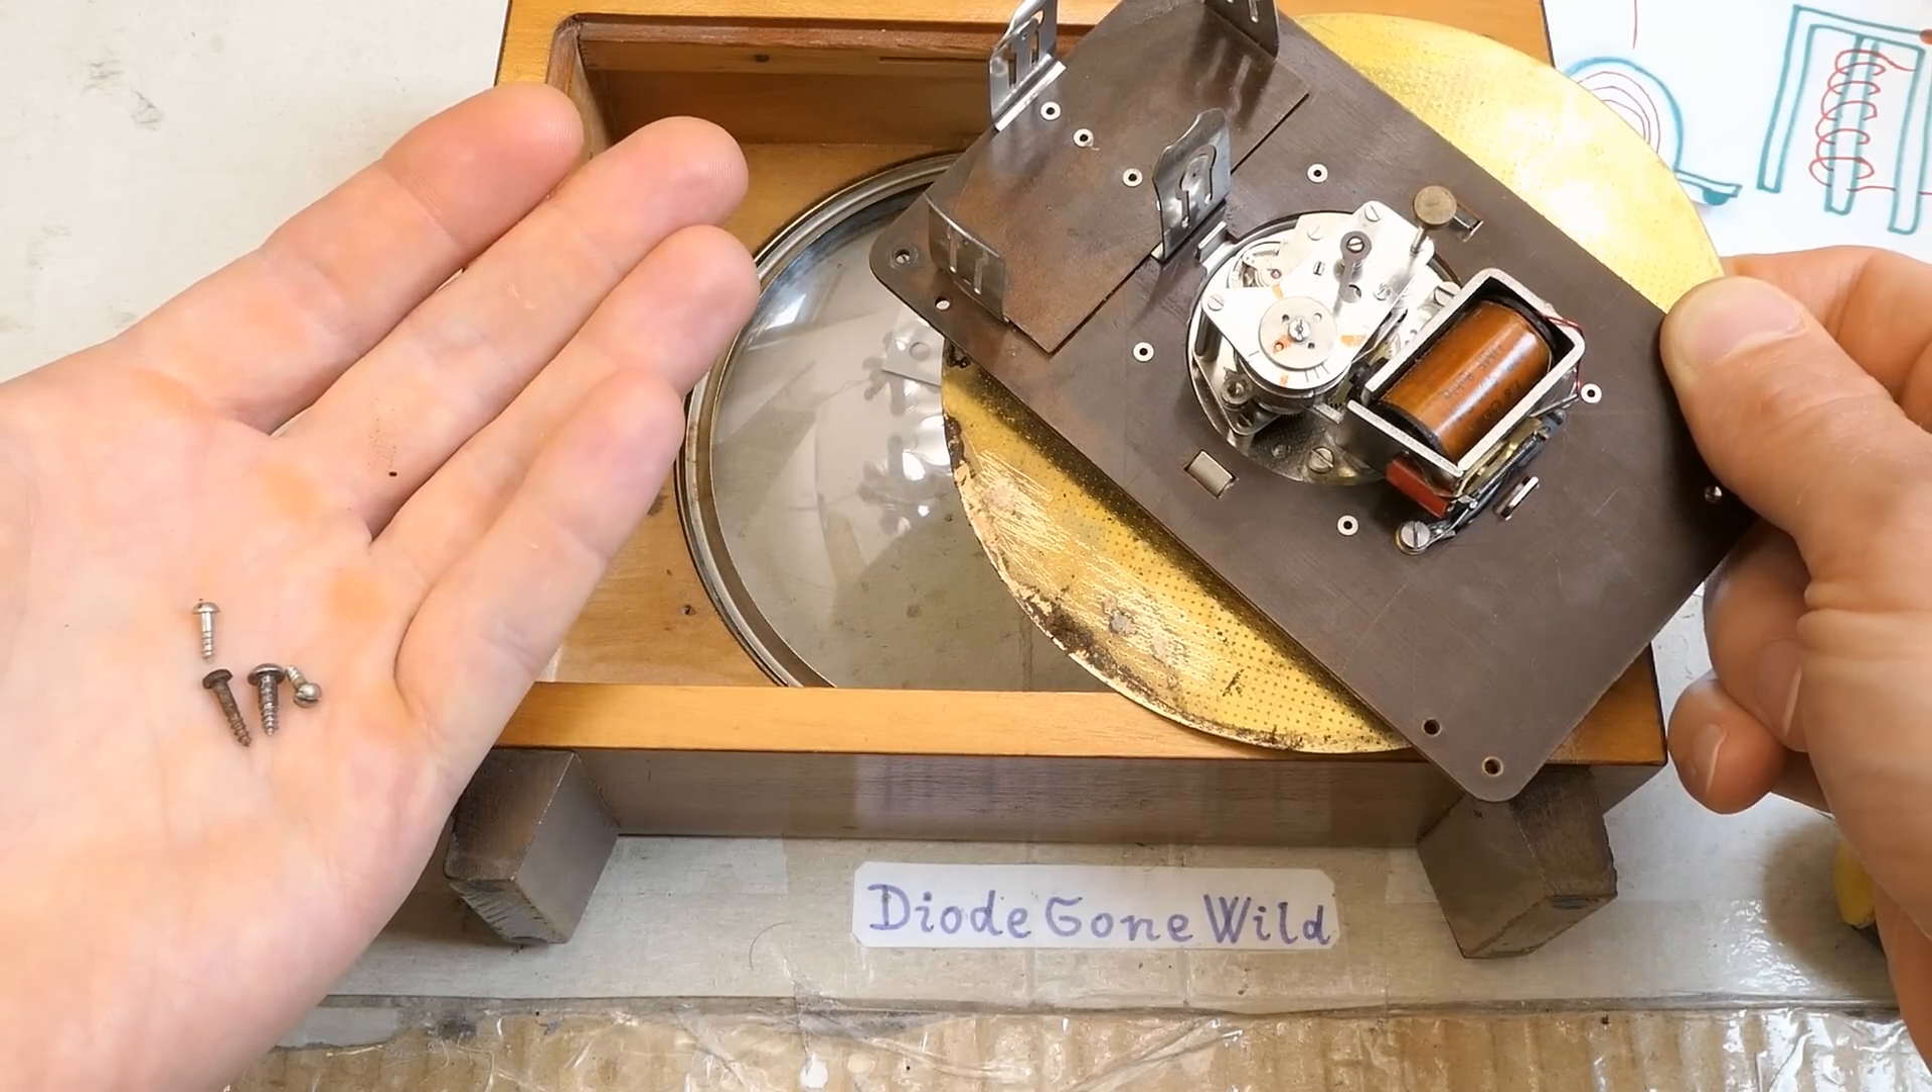I decided to take a look from the other side and I removed the 4 screws.